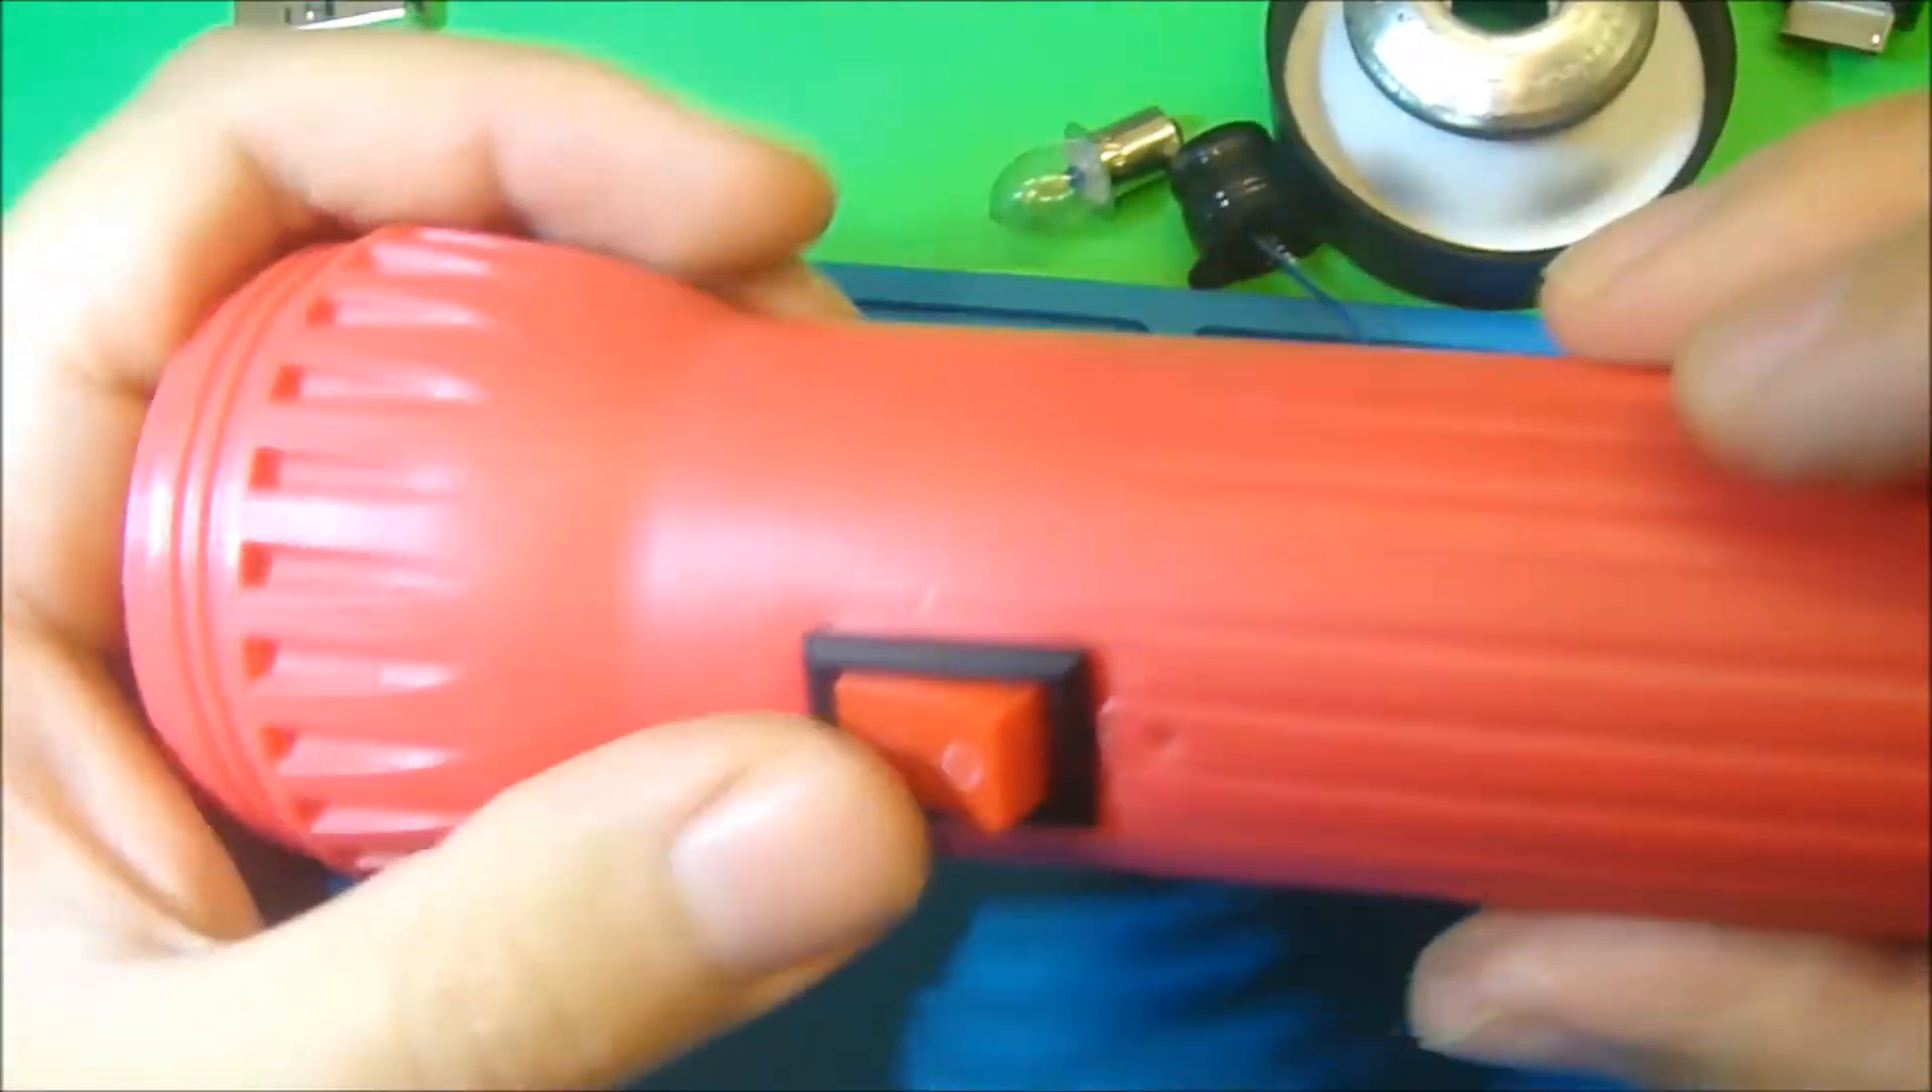Ahí quedó el botón queda perfecto la verdad se siente cómodo.